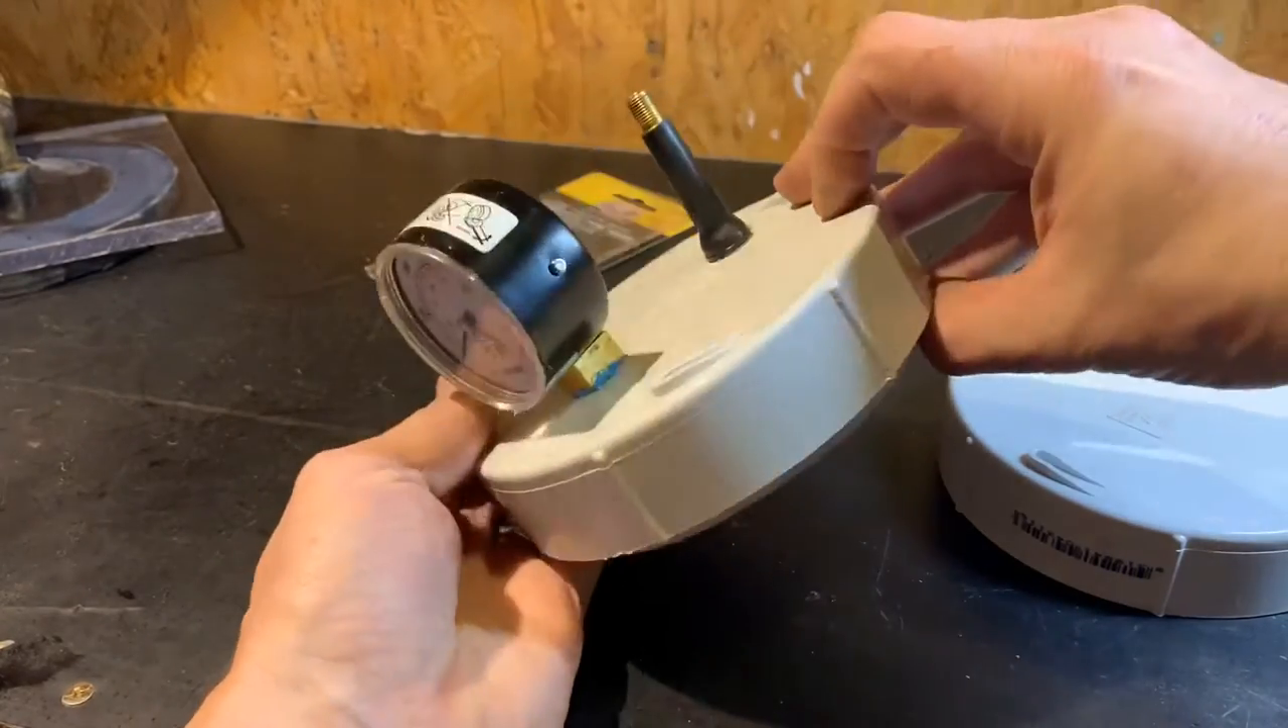But you can see in here the valve that's been pushed into there. And then the pressure gauge coming out the bottom there.